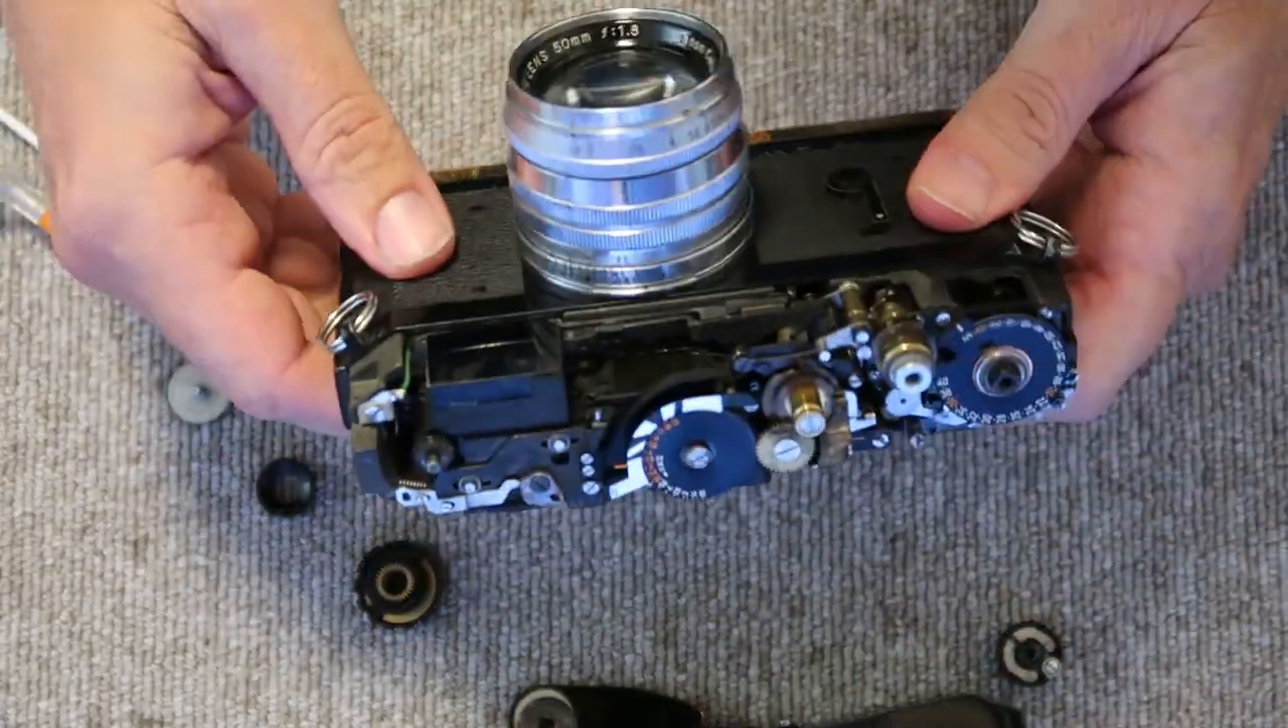Okay so we have the top cover off and i'll describe the different things we have under here.